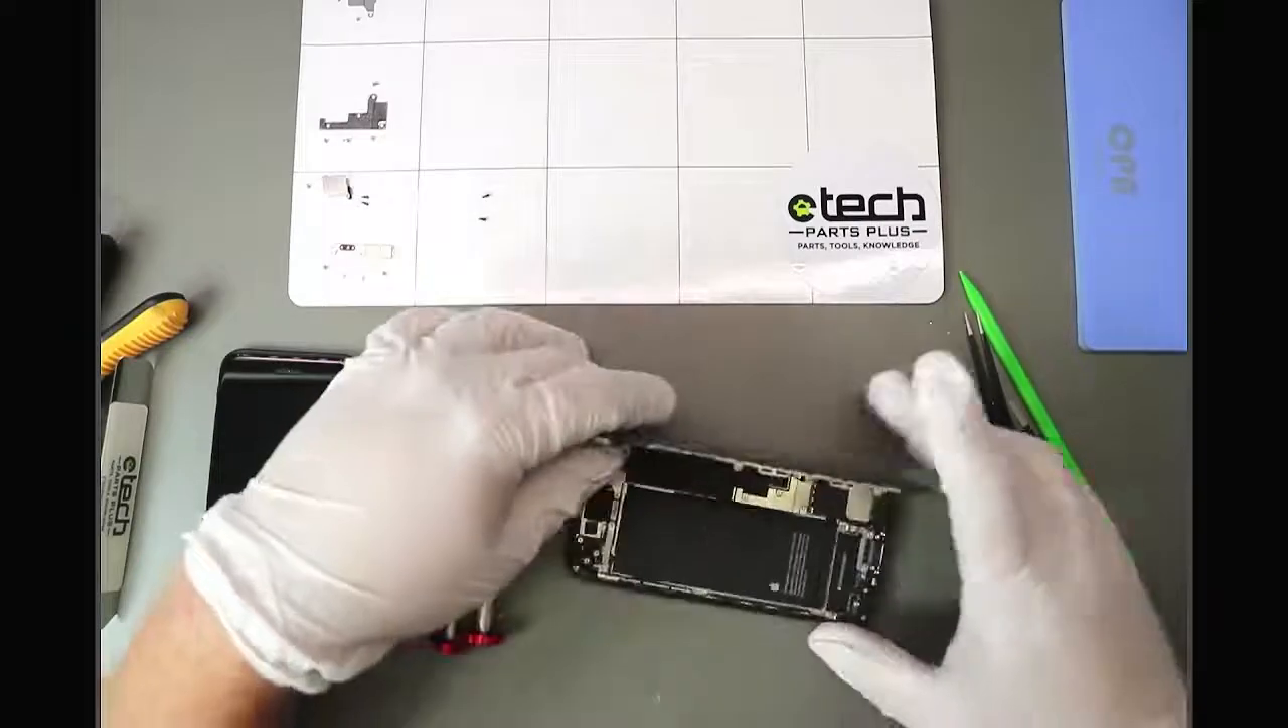A little bit more adhesive here at the top and there we go we've got our iphone se 2022 open.